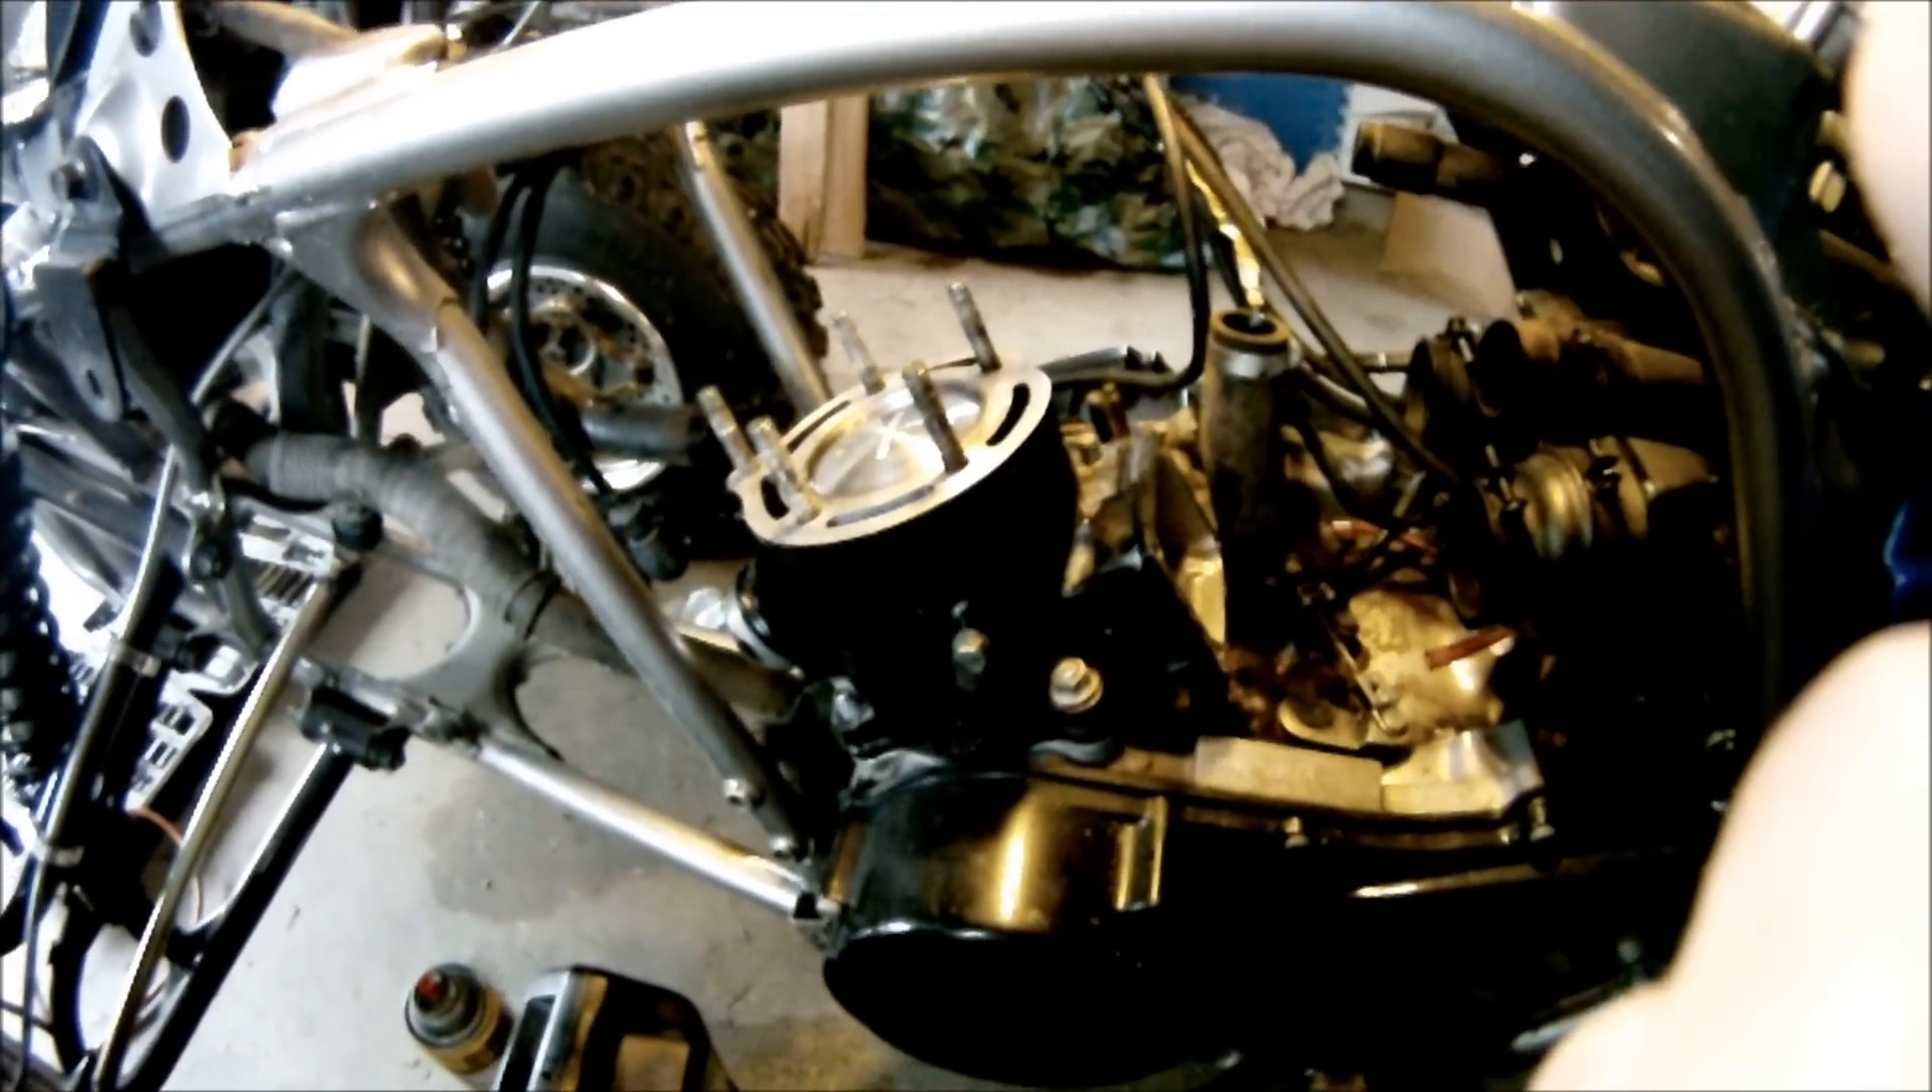I'm also going to put some anti -seize on all of these bolts that stick out. That's the cylinder freshly sat on there.